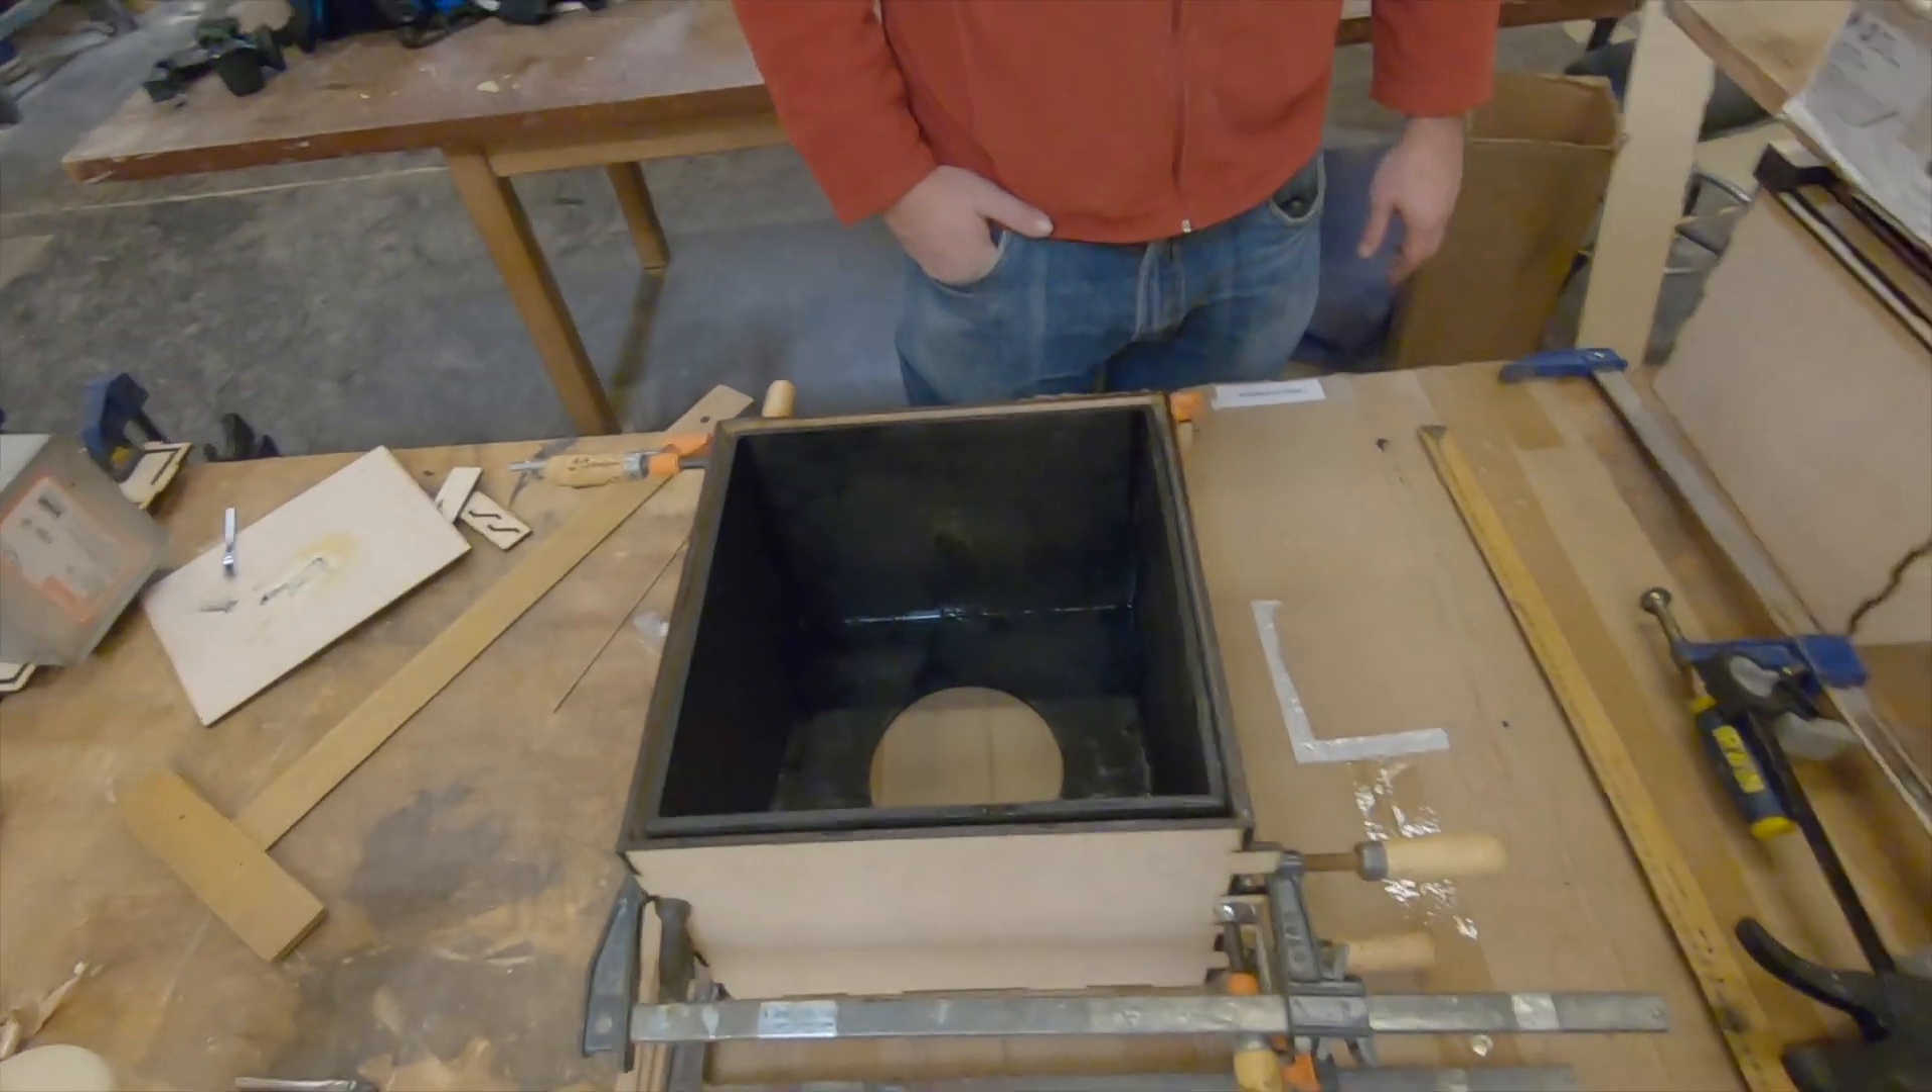And so we've just got the rear box together.